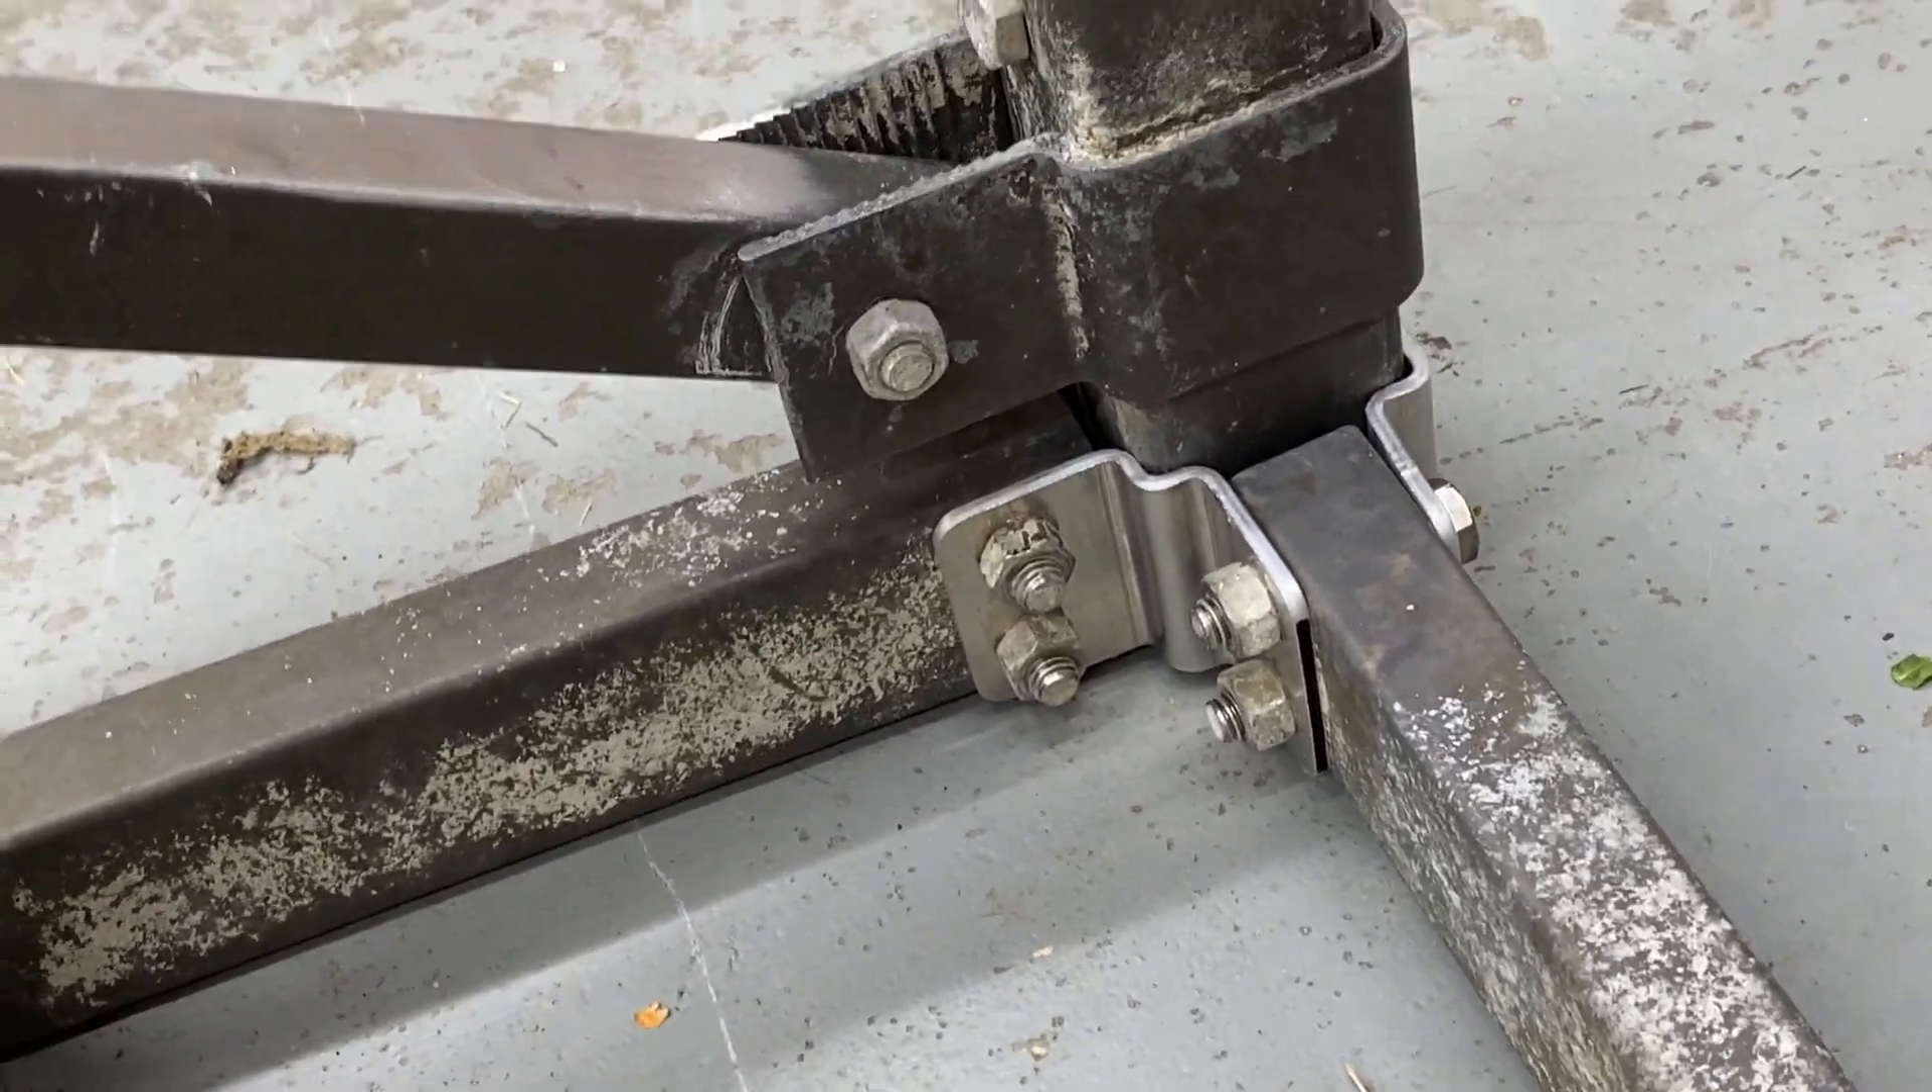Come around and there you can see the smaller inner bracket. All the hardware is connected.